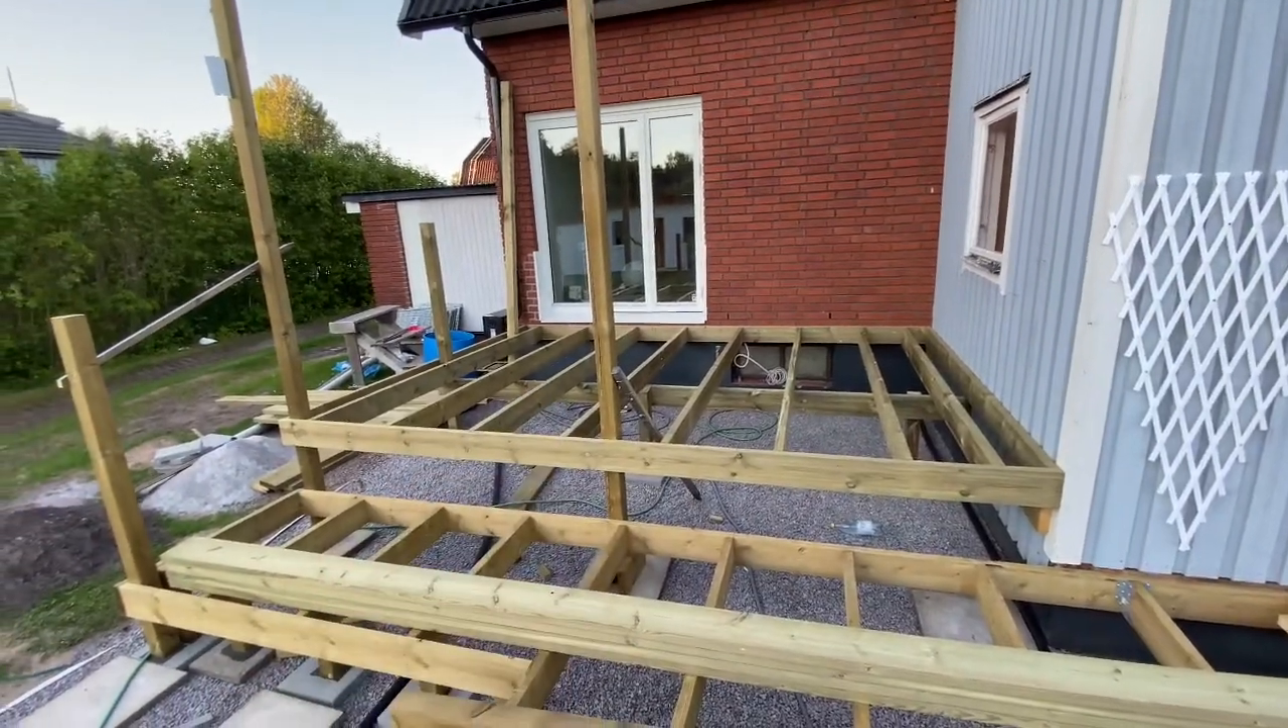Now the upper level is in place and that's all ready and it's boxed out for the picture frame around the outside as well.